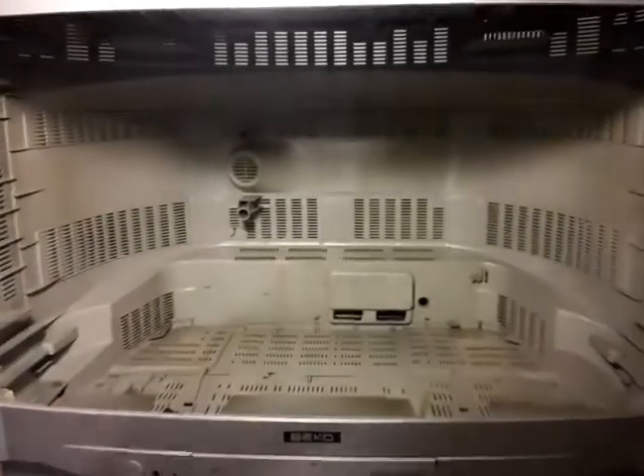Okay, that's the two sections of this large TV set taken apart, emptied out and now I have a very strong box with a hole in the front.